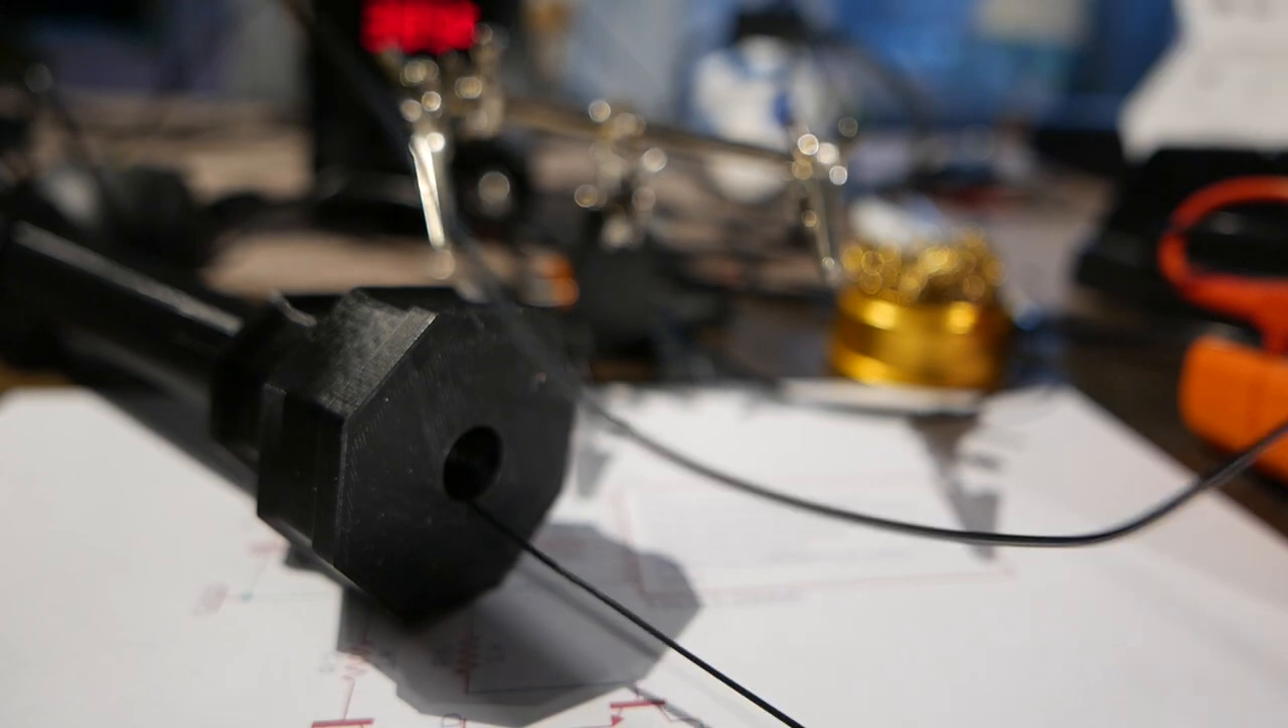Now this wire is sticking out through the bottom which isn't great.